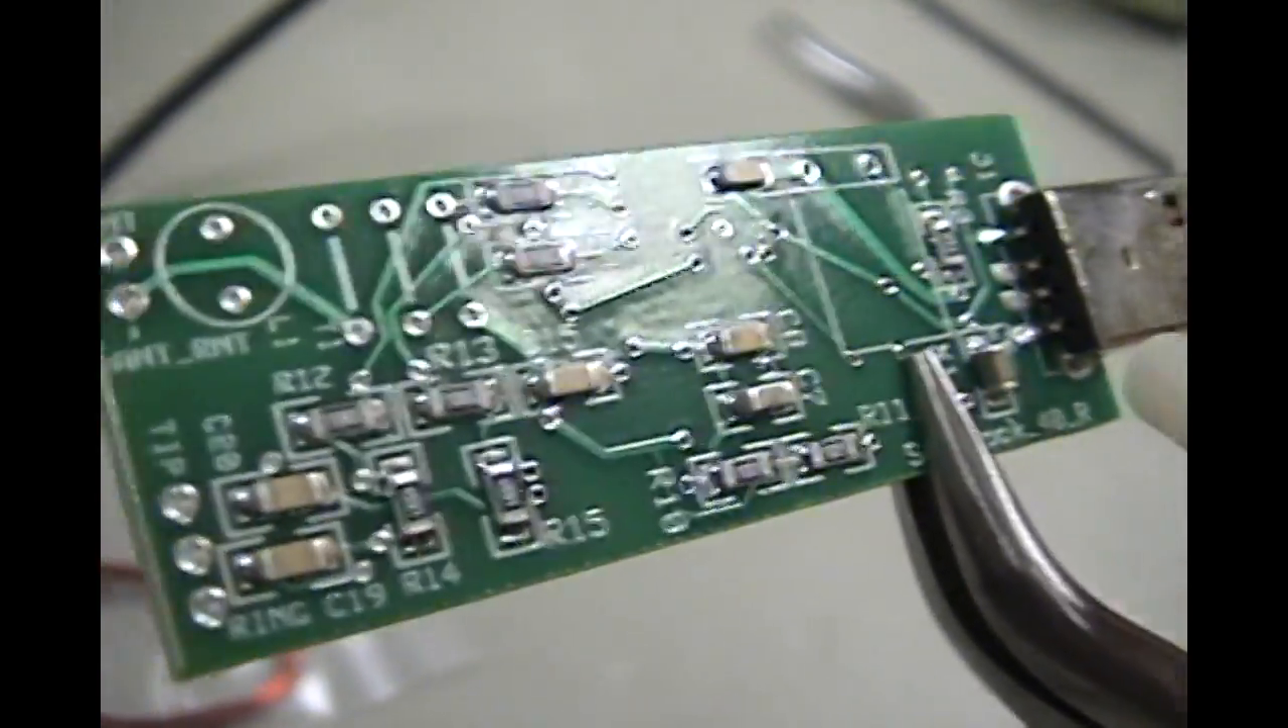Now if we want to take a nice close look, we can see that all of the resistors and capacitors are fully on there.